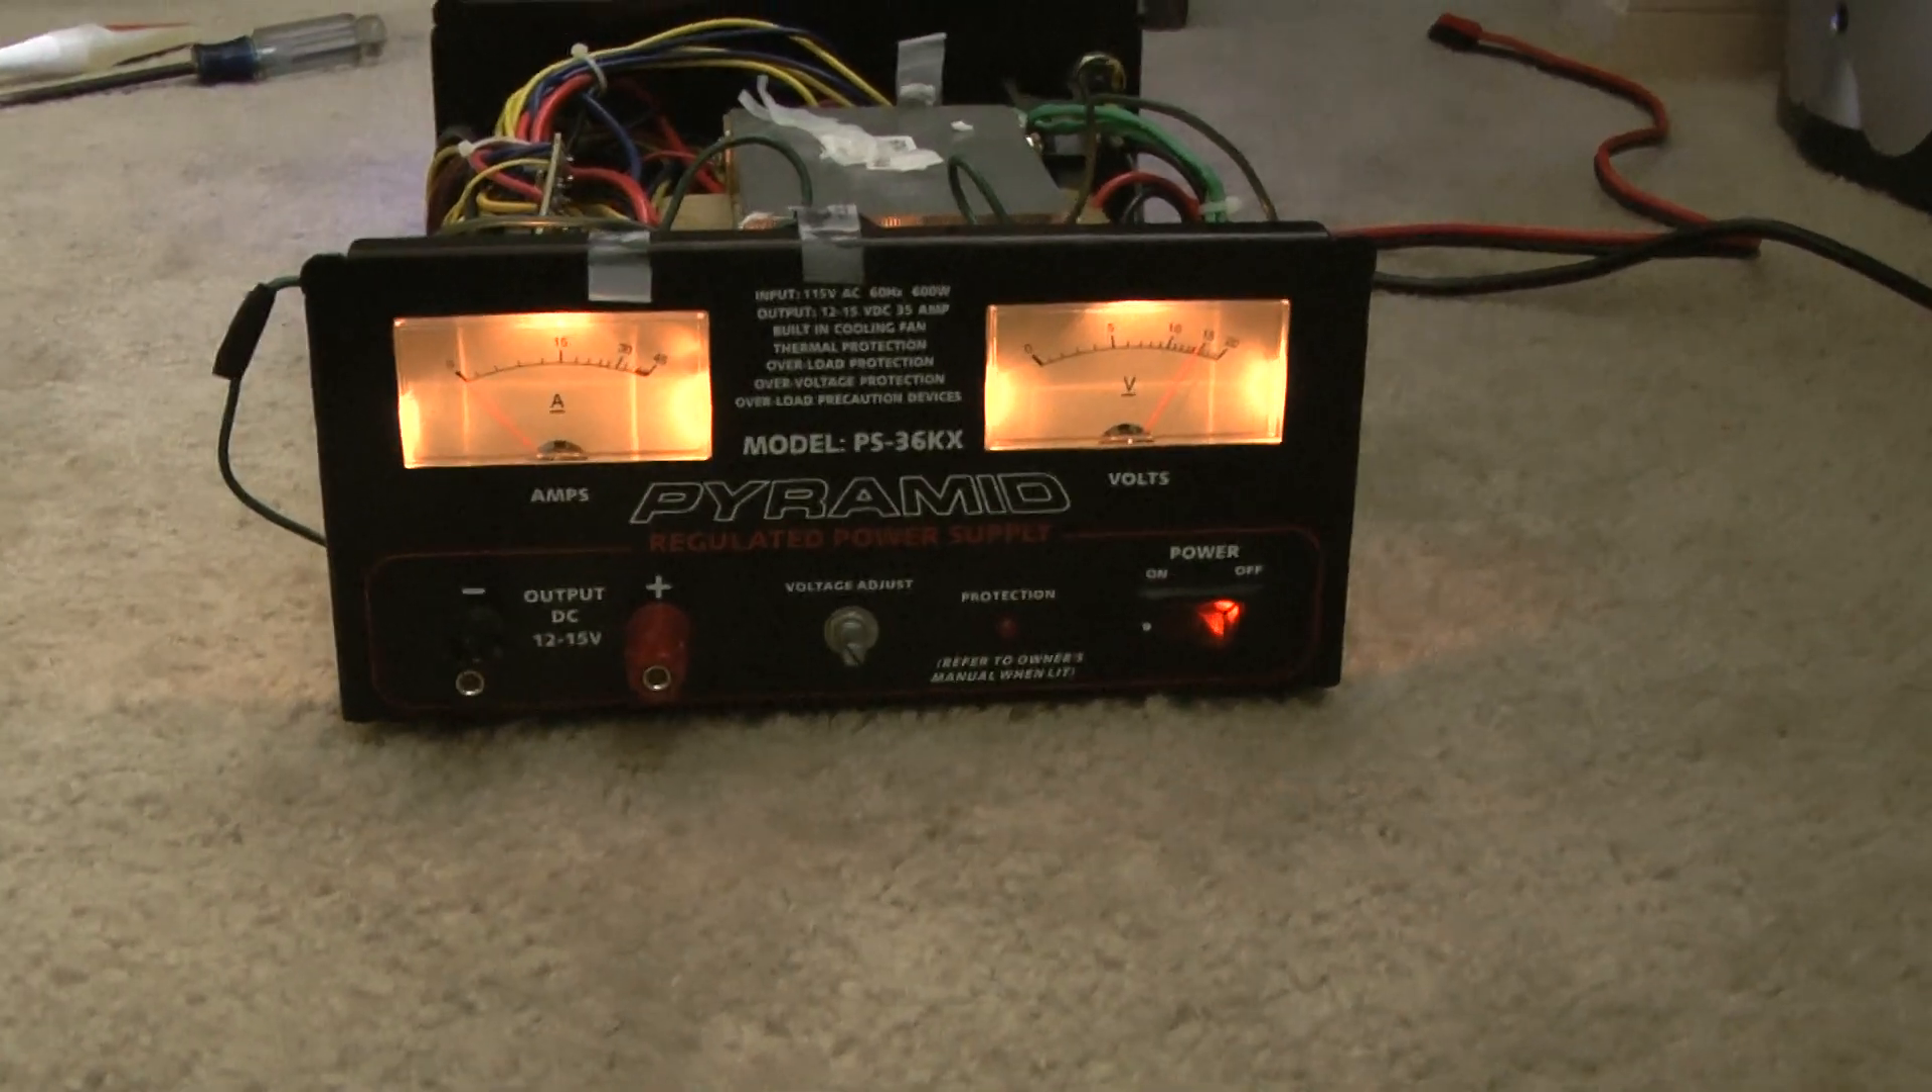Okay we've got the lights in the gauges and they're looking pretty good we're just waiting for the glue to dry before we put the cover back on.